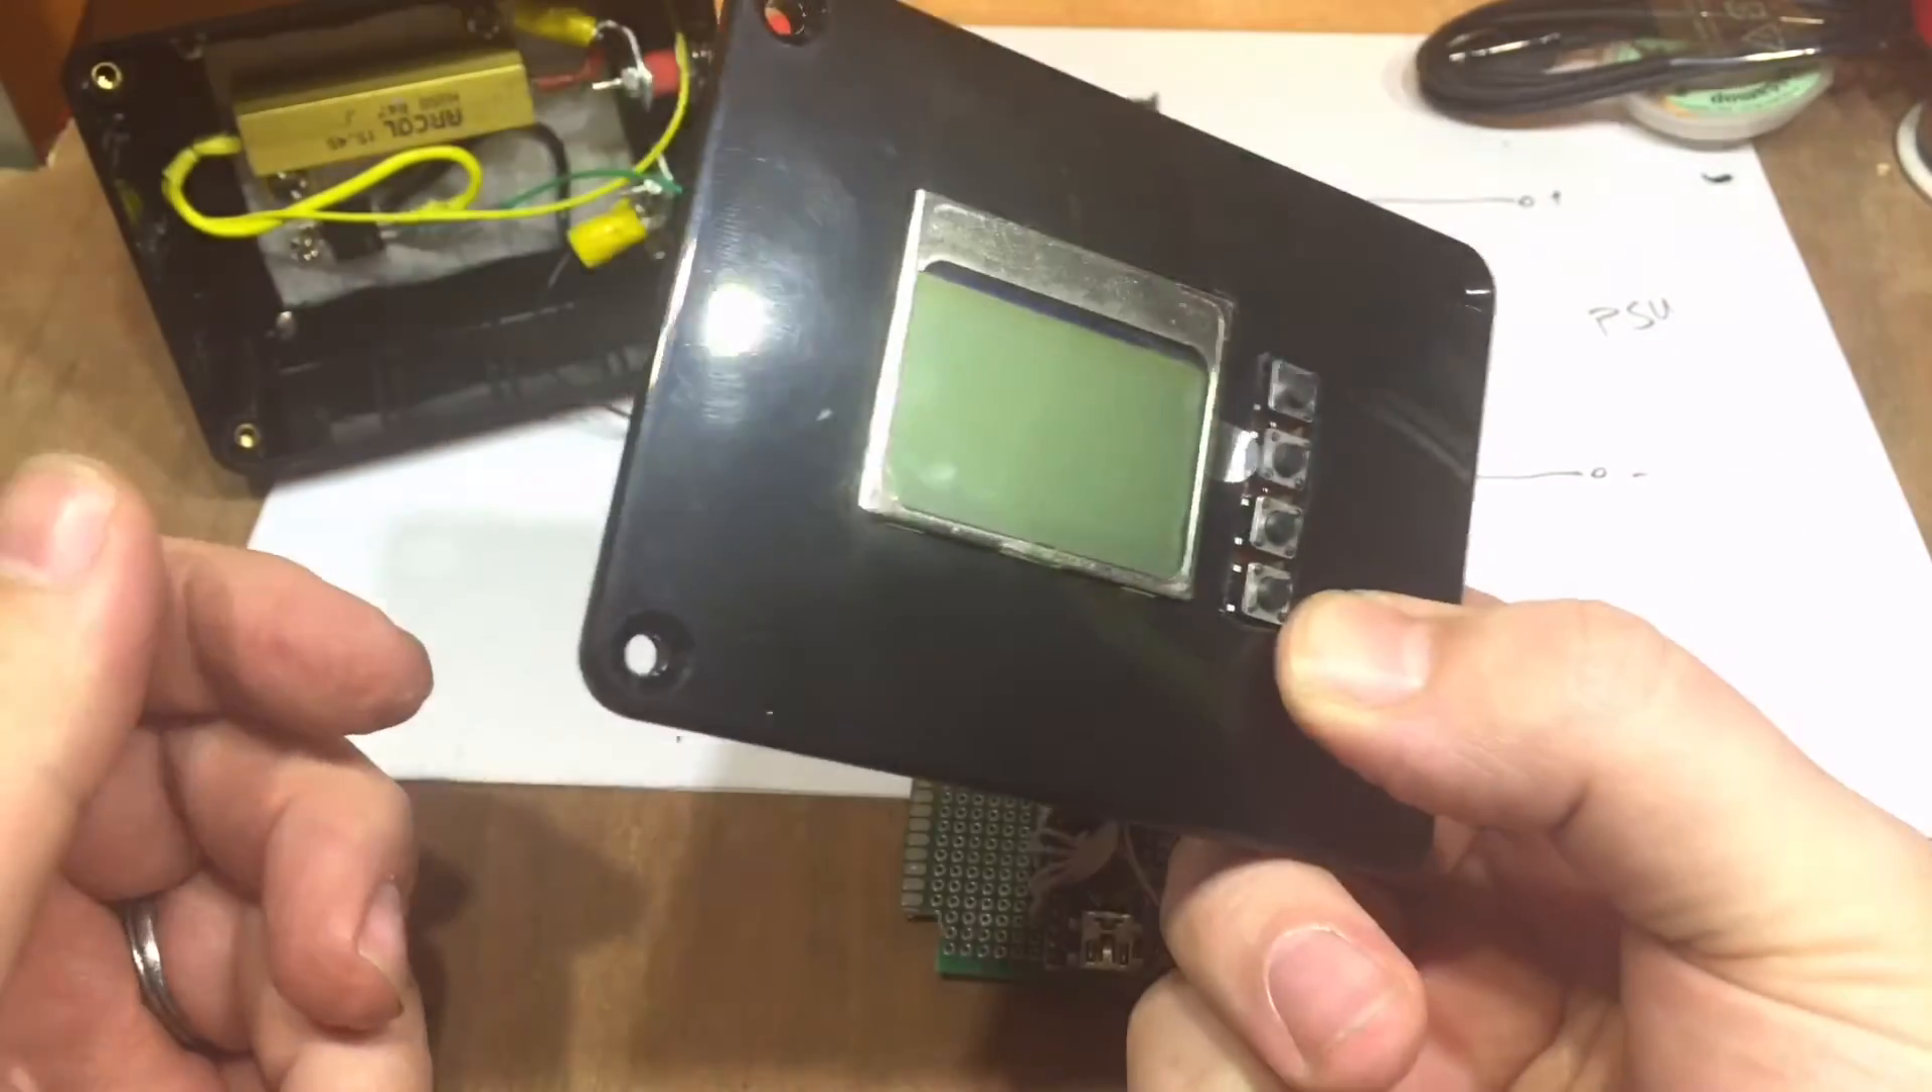Well, the measuring might not be perfect, but the screen does fit in there, as do the buttons.